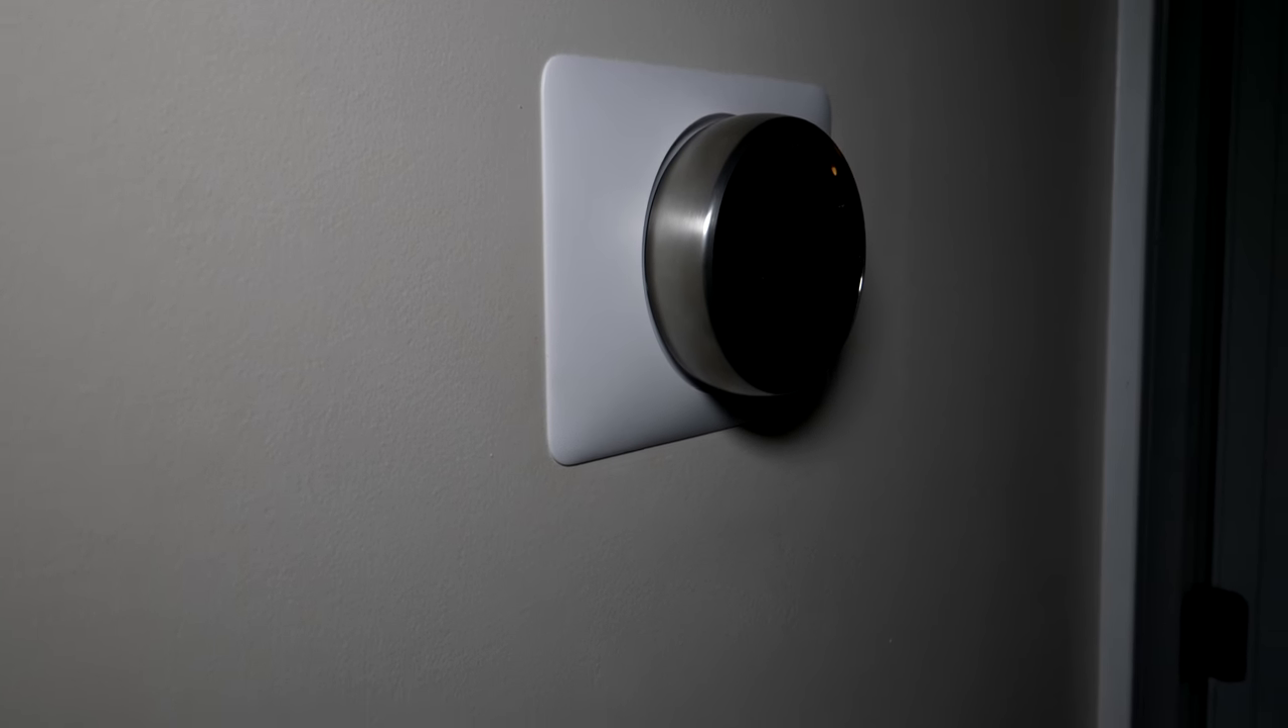So there's the unit all plugged up nice and clean.